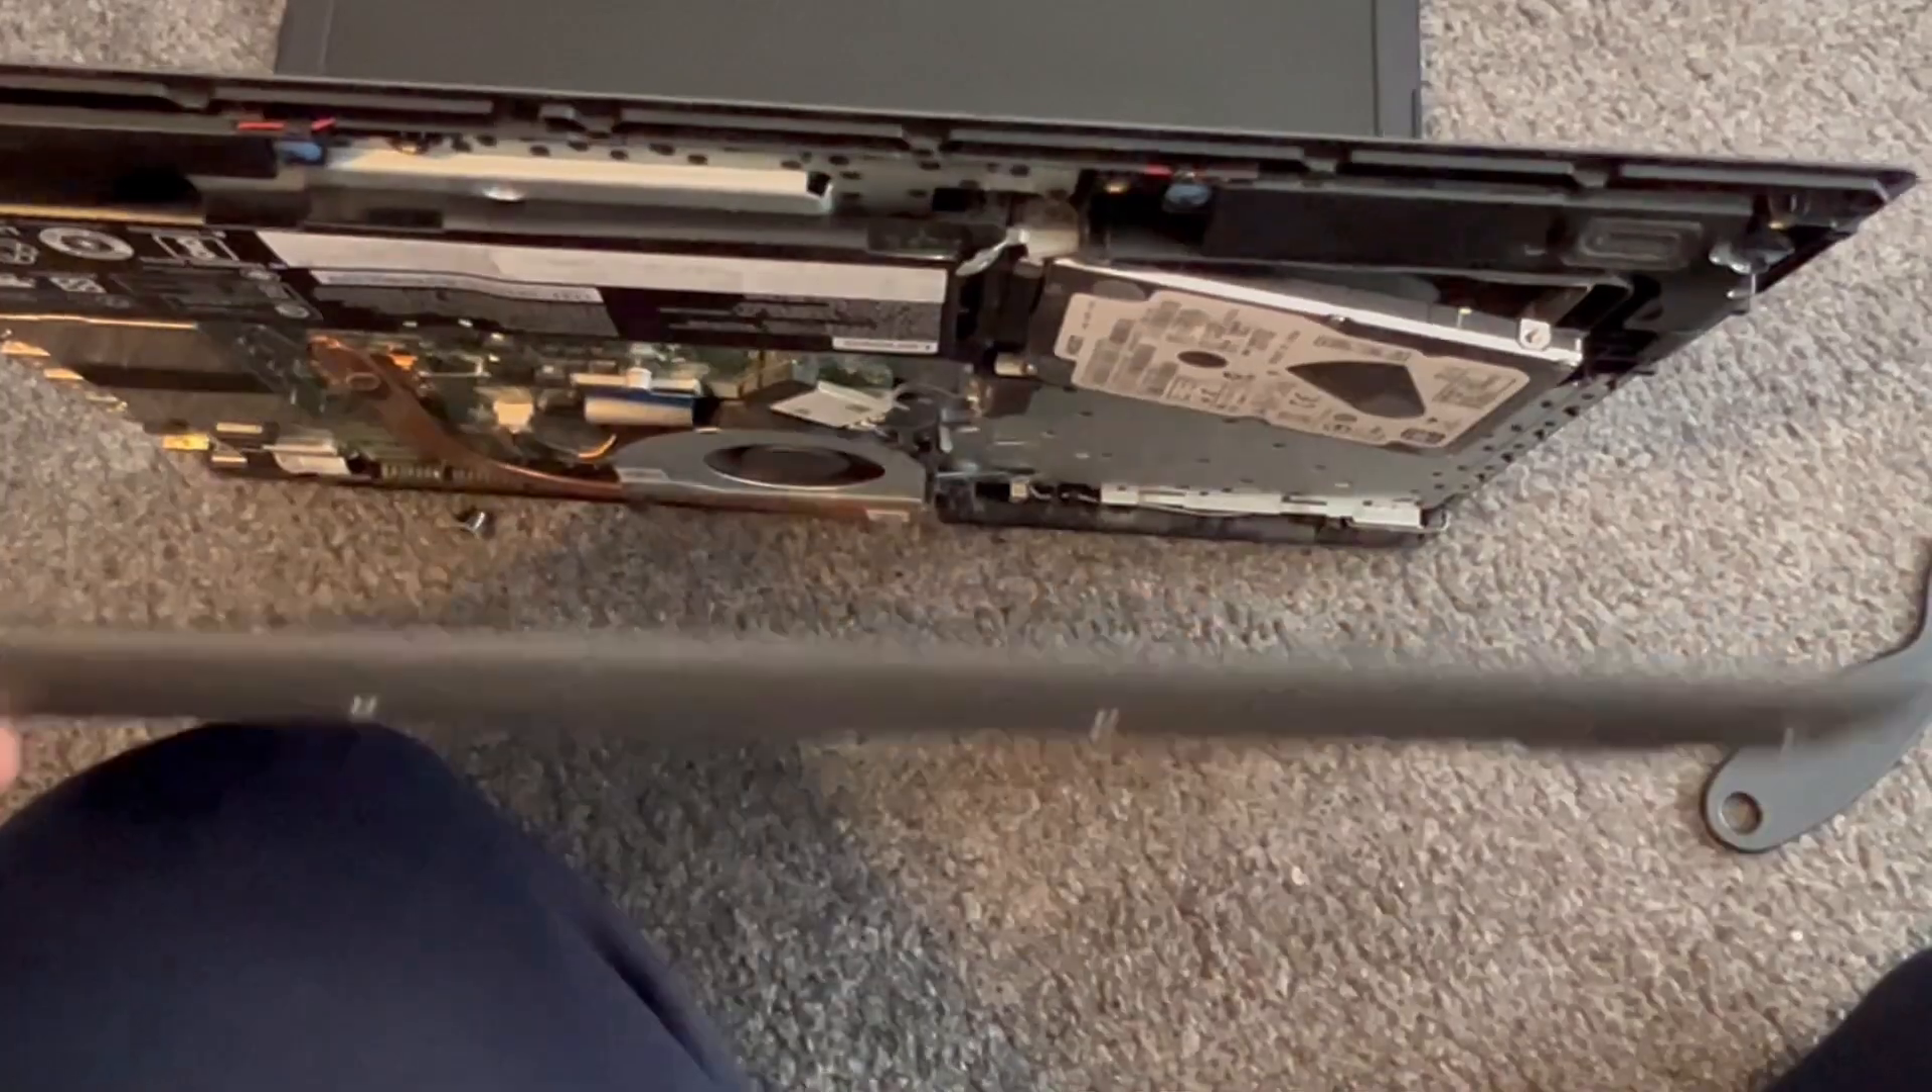The casing should come off now which it has.